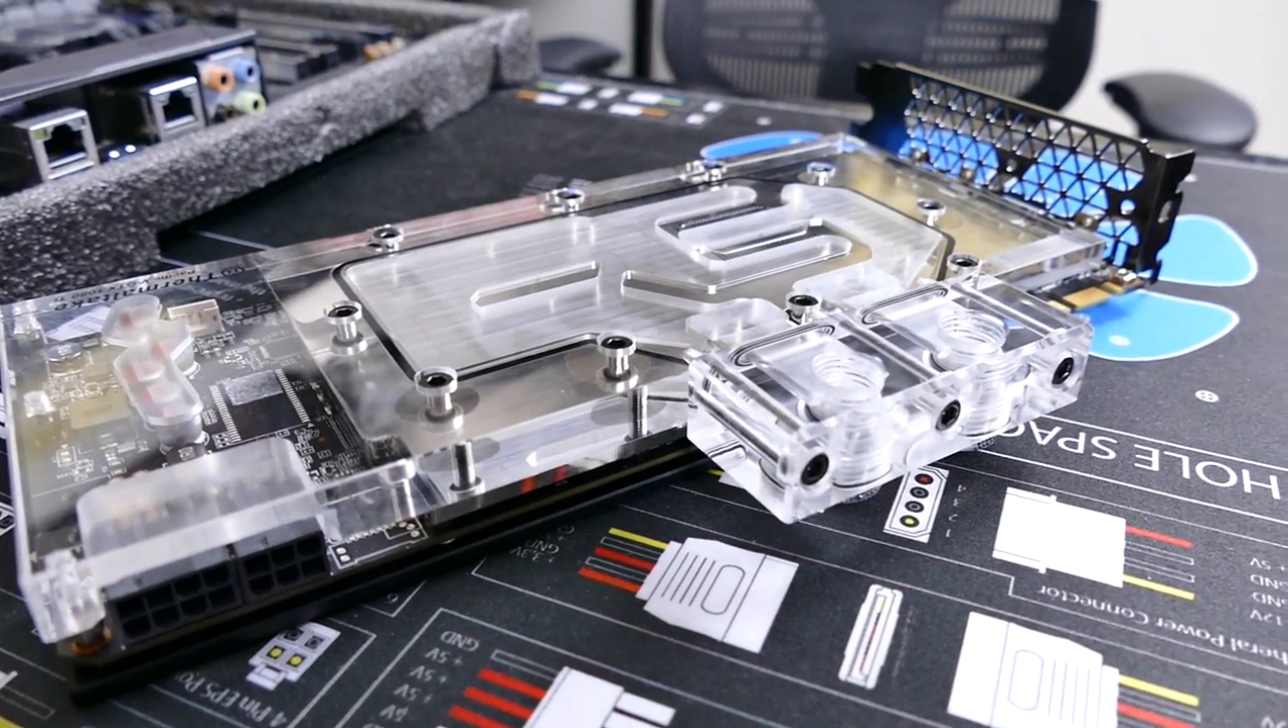Now disclaimer, I did not yet install the 1080 TI water block into a custom loop.